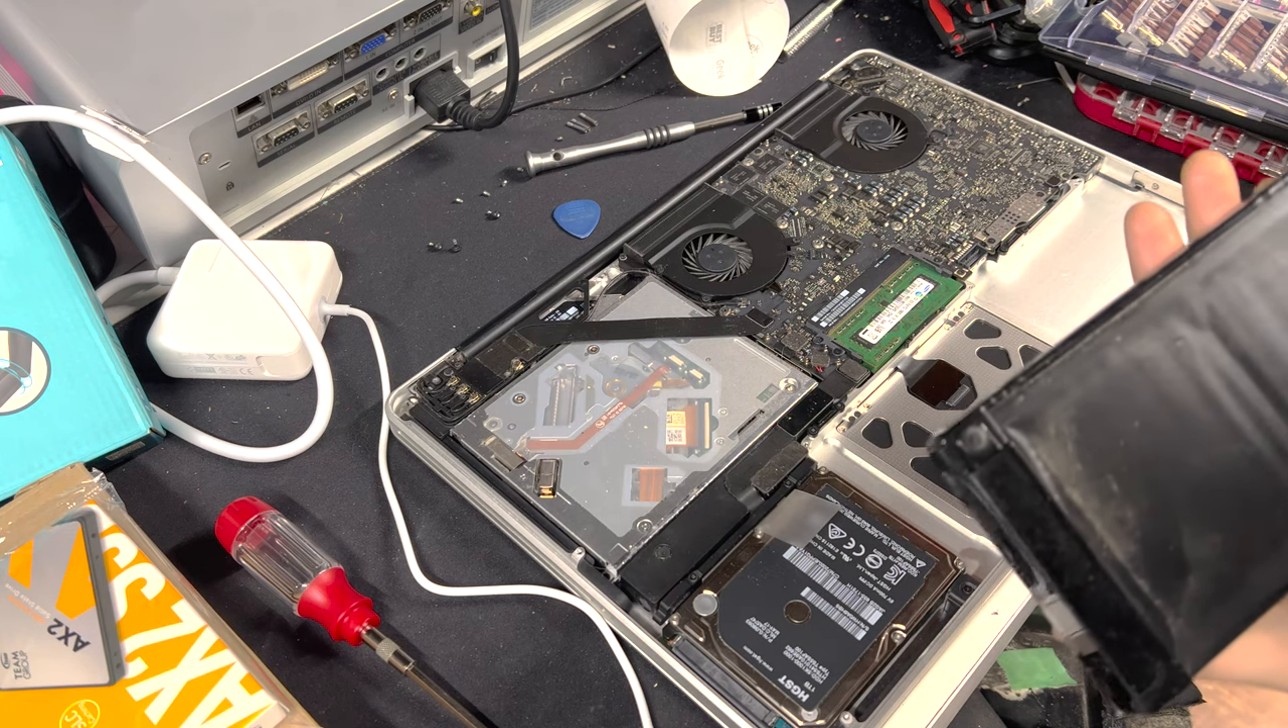Now the battery should just come out and it does.